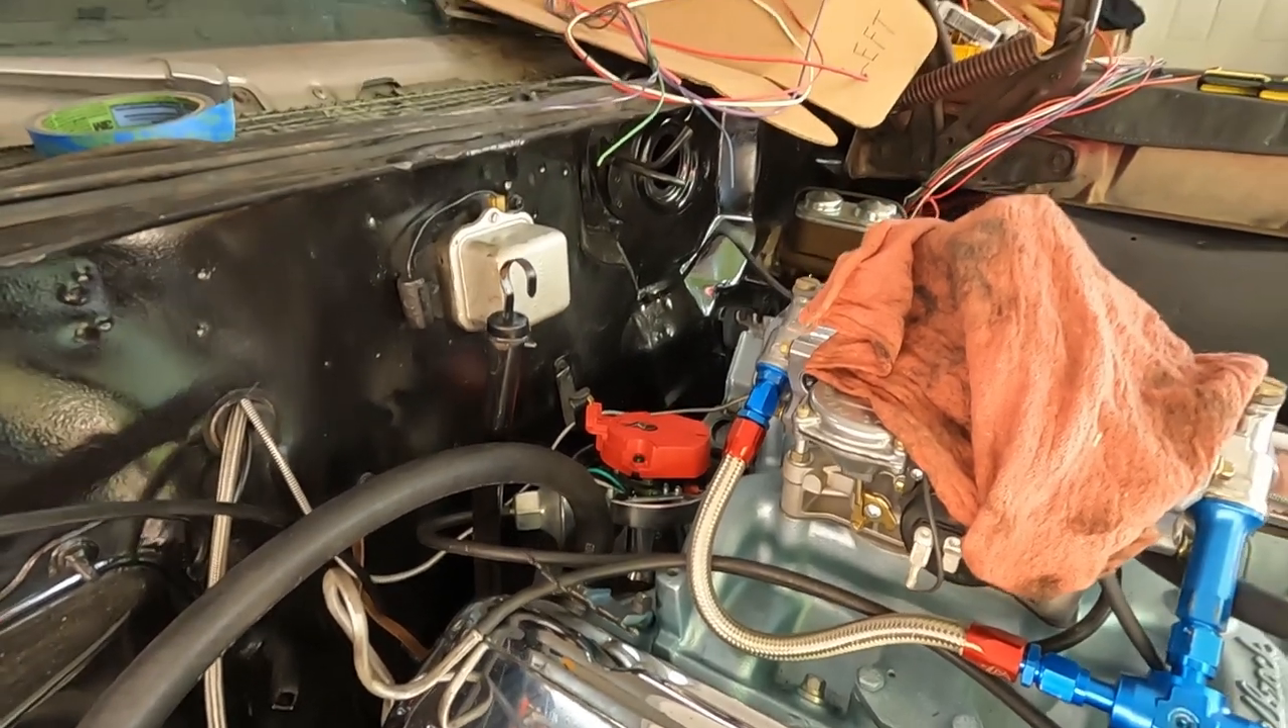I haven't hooked up the distributor cap or the wires.